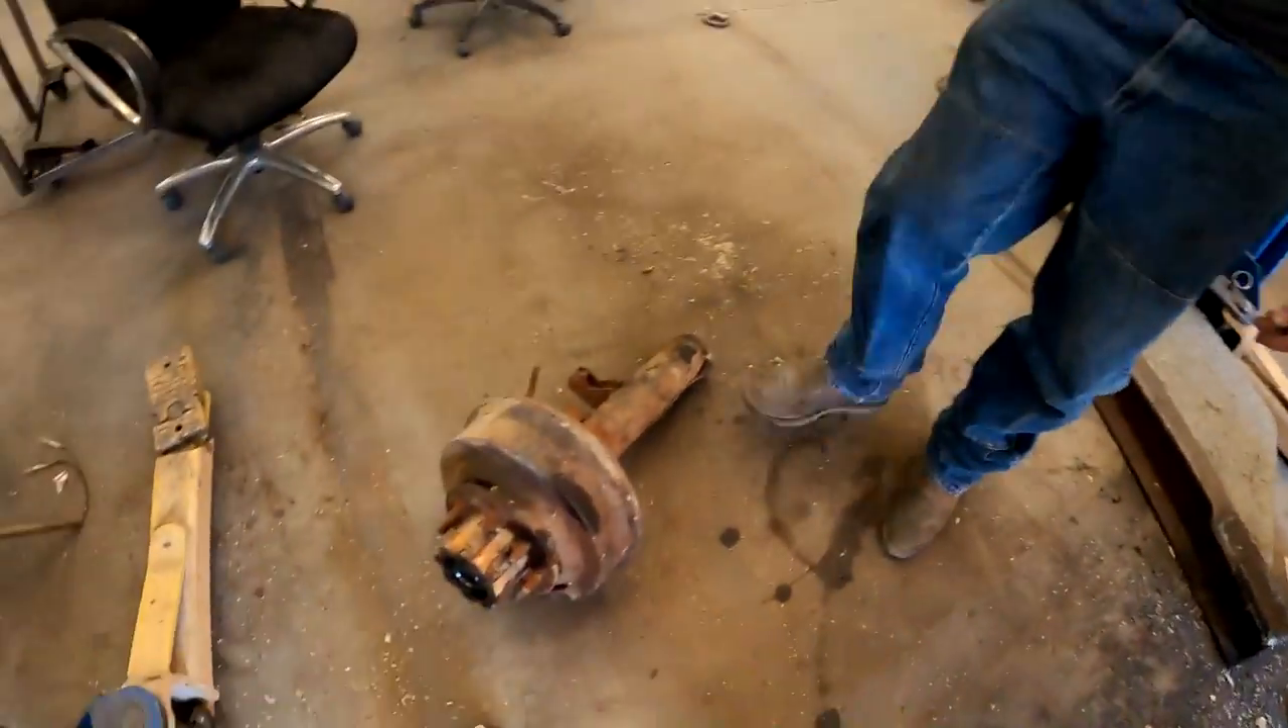I got the axle cut off. I got to take the hub off of it.